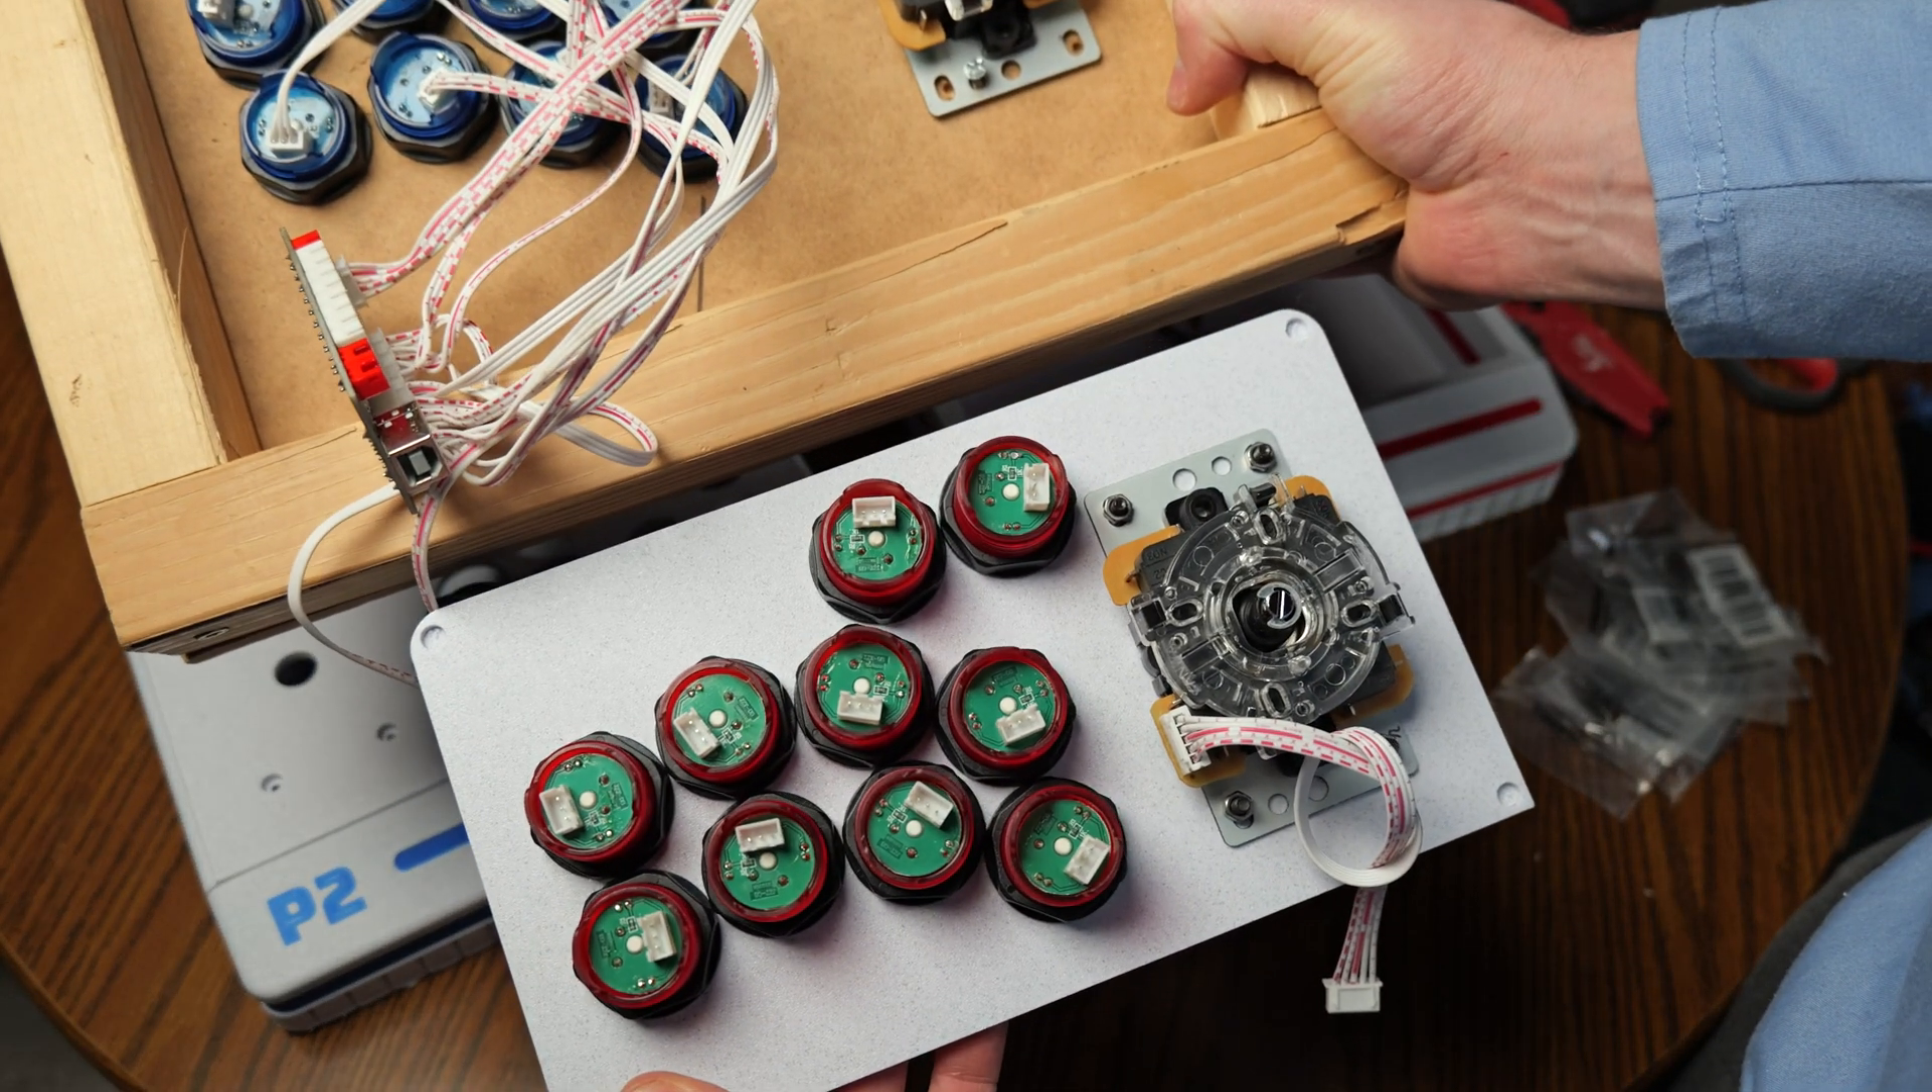There all our buttons and everything are in place.